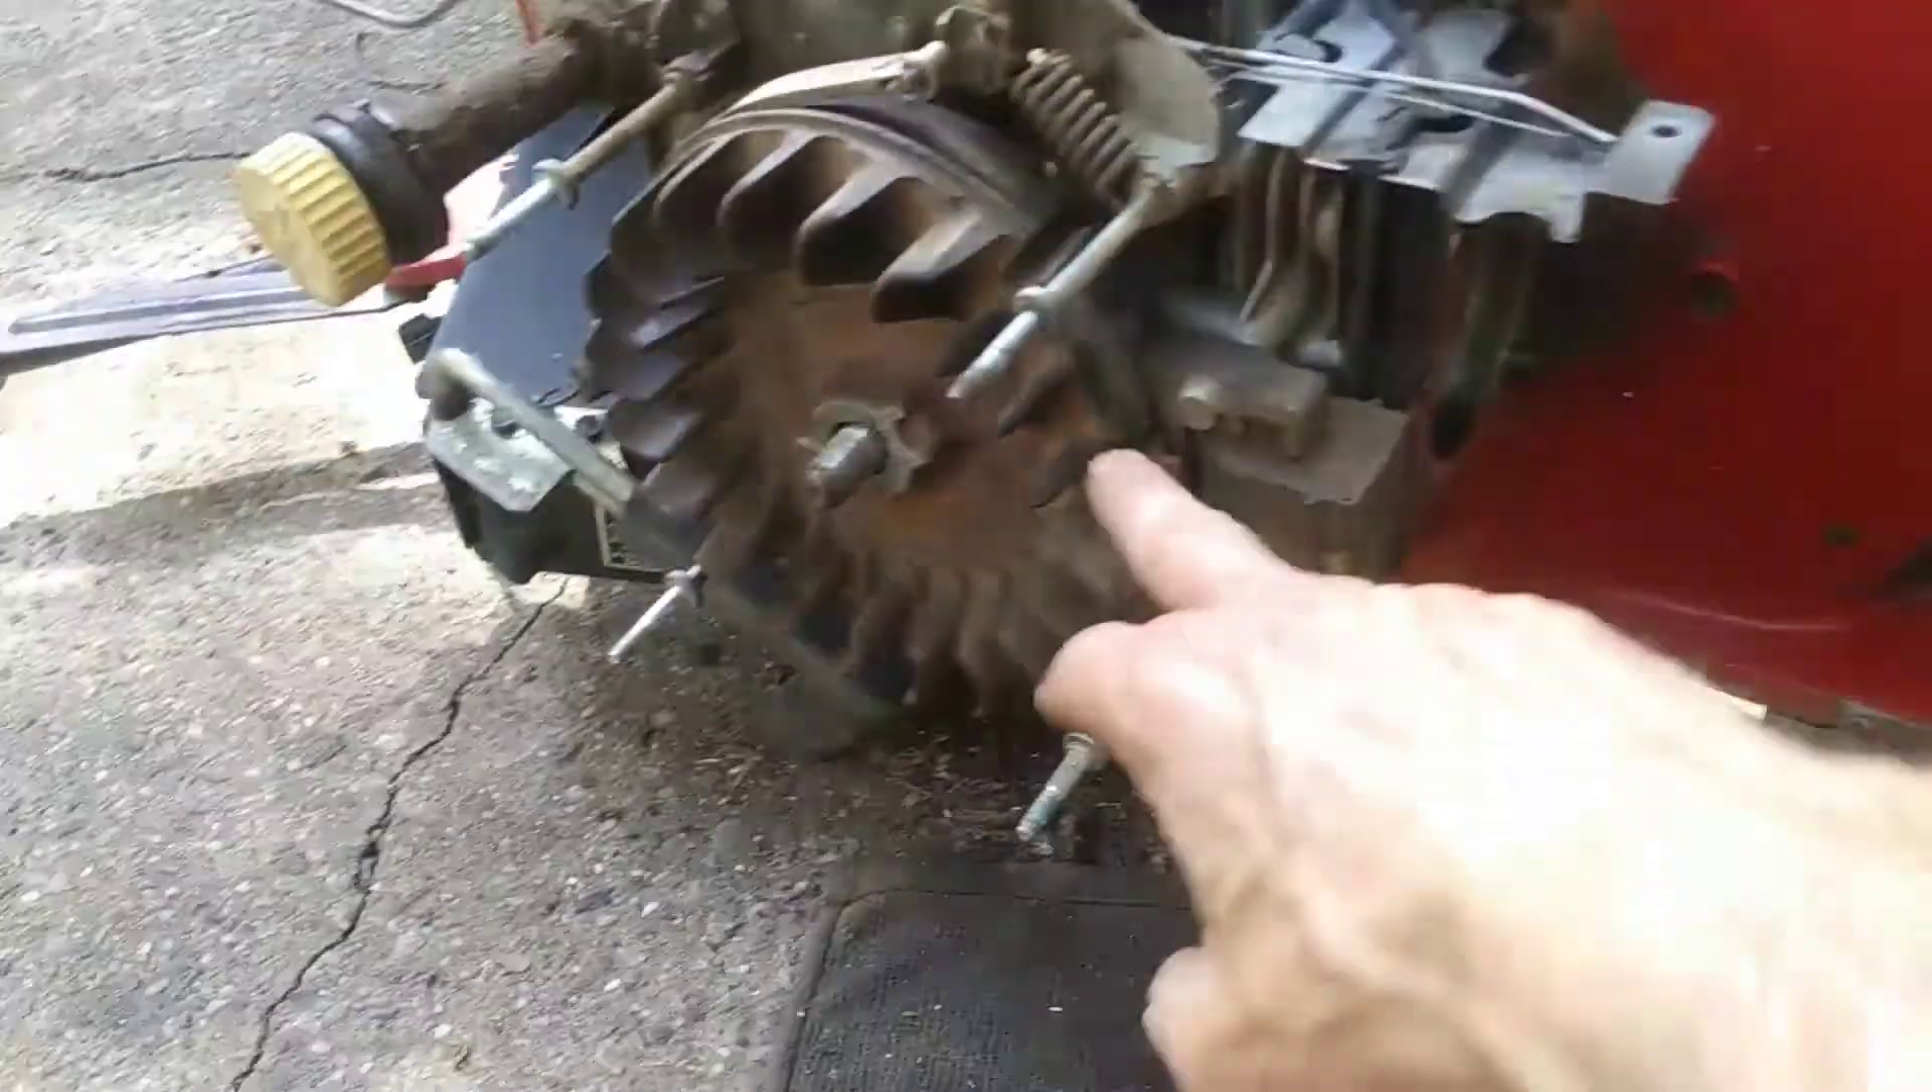So what we're going to do is we're going to go ahead and pull this engine off and I'm going to leave the flywheel on it for now even though I've got the nut off of it.